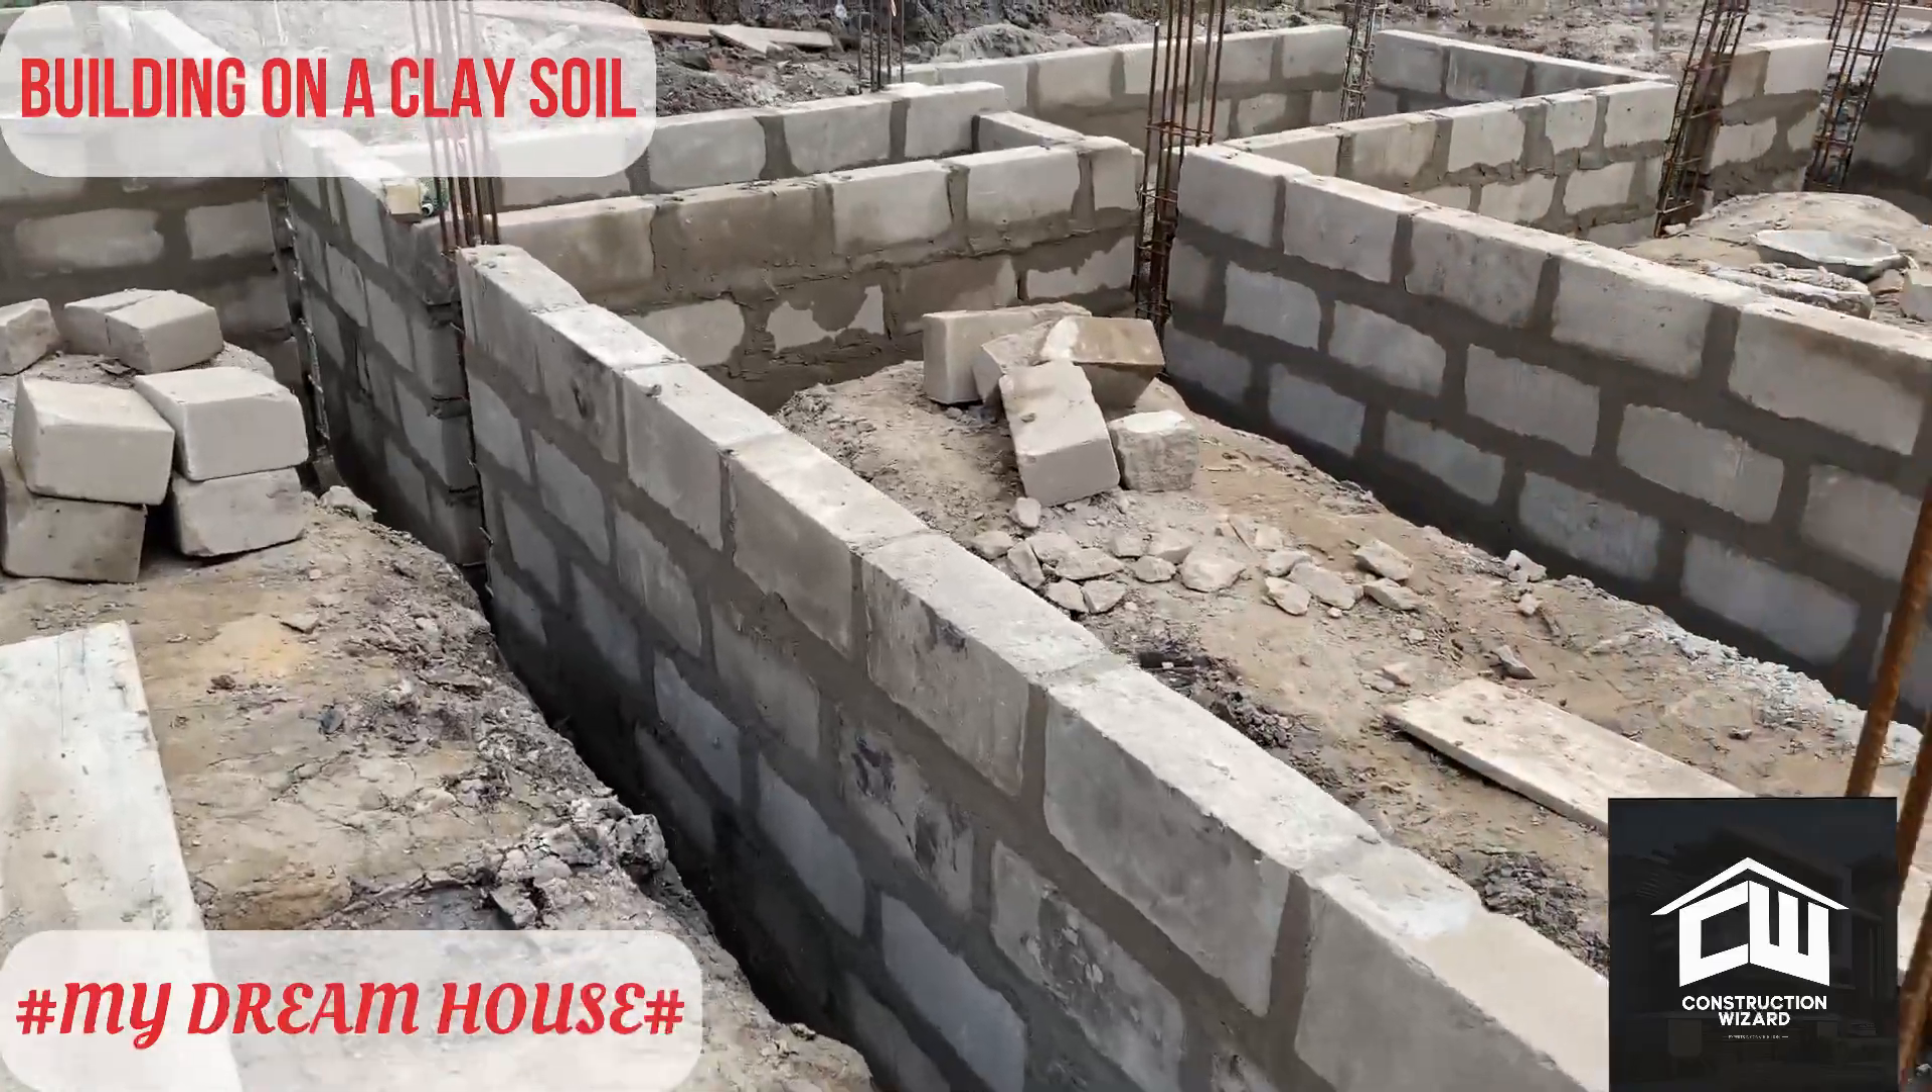We've gotten to the block laying and now we've laid up to a certain course.